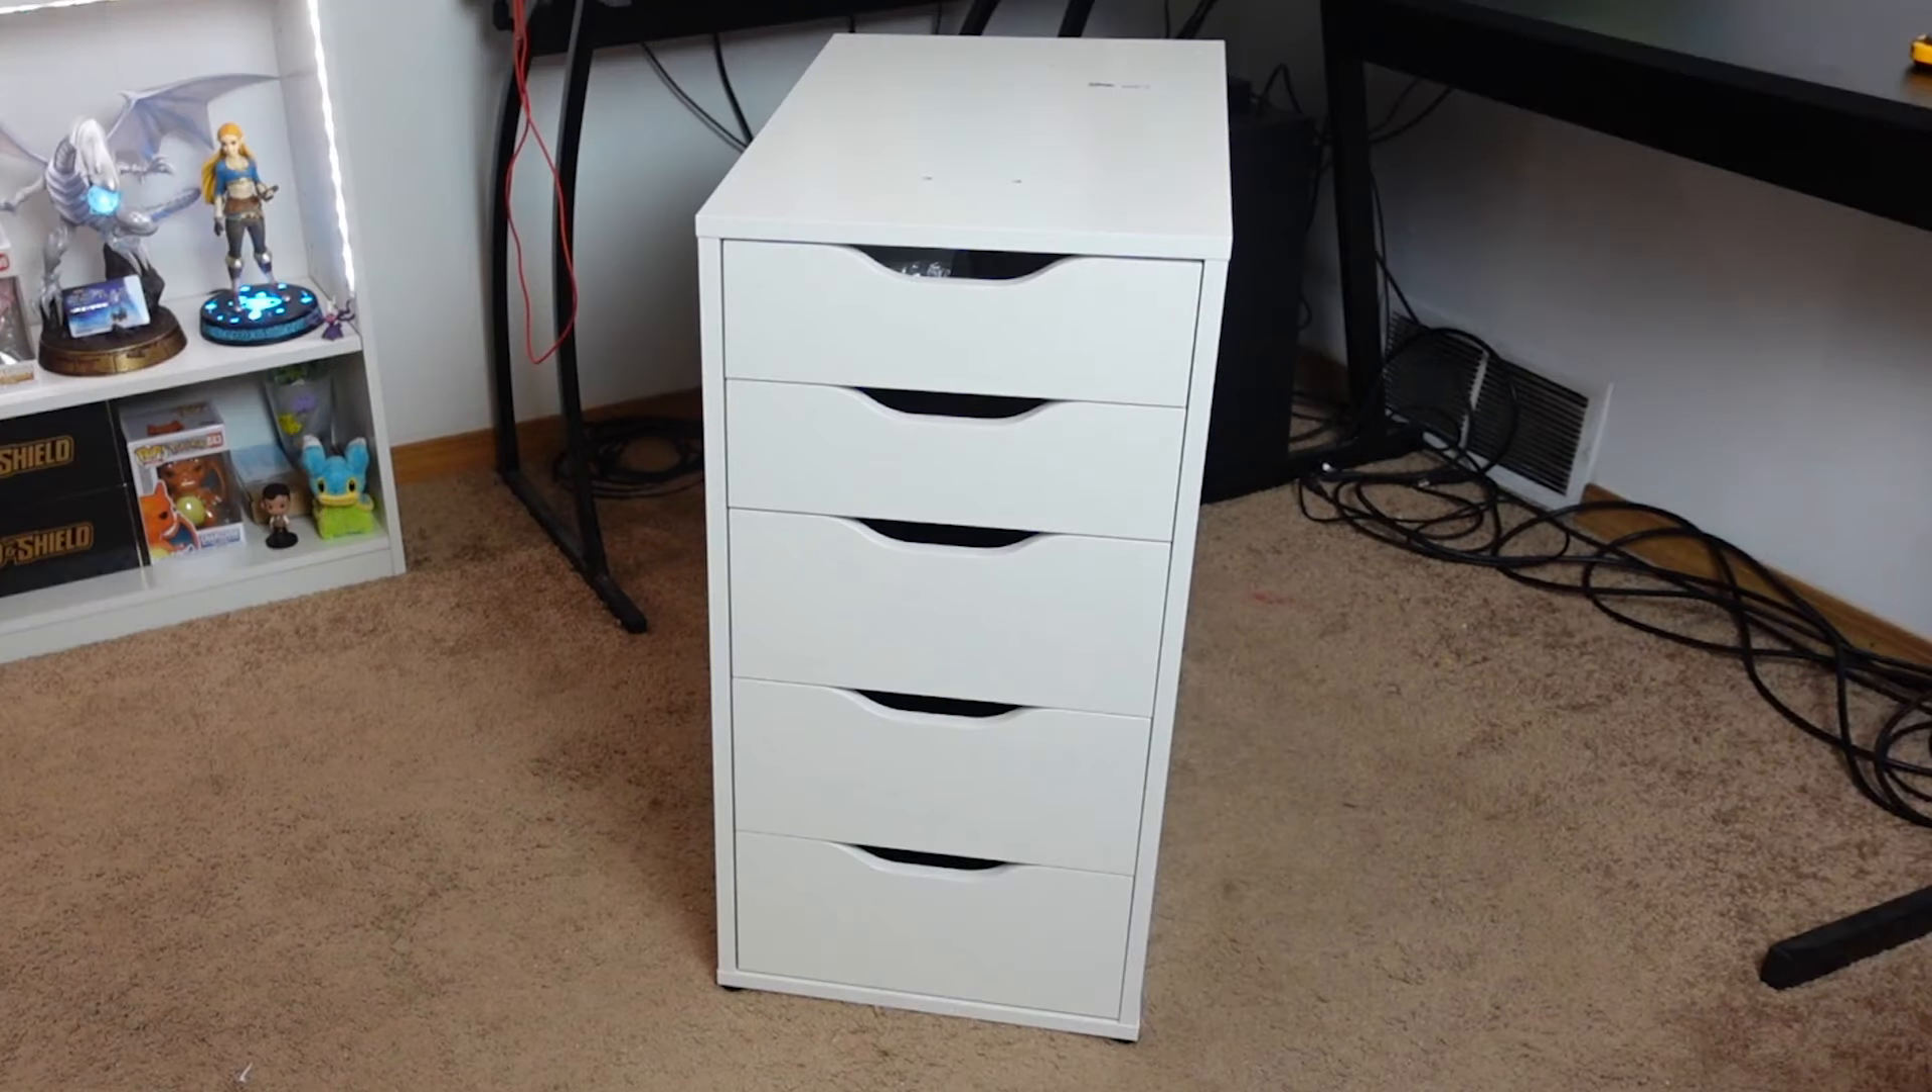One Alex drawer unit fully assembled.